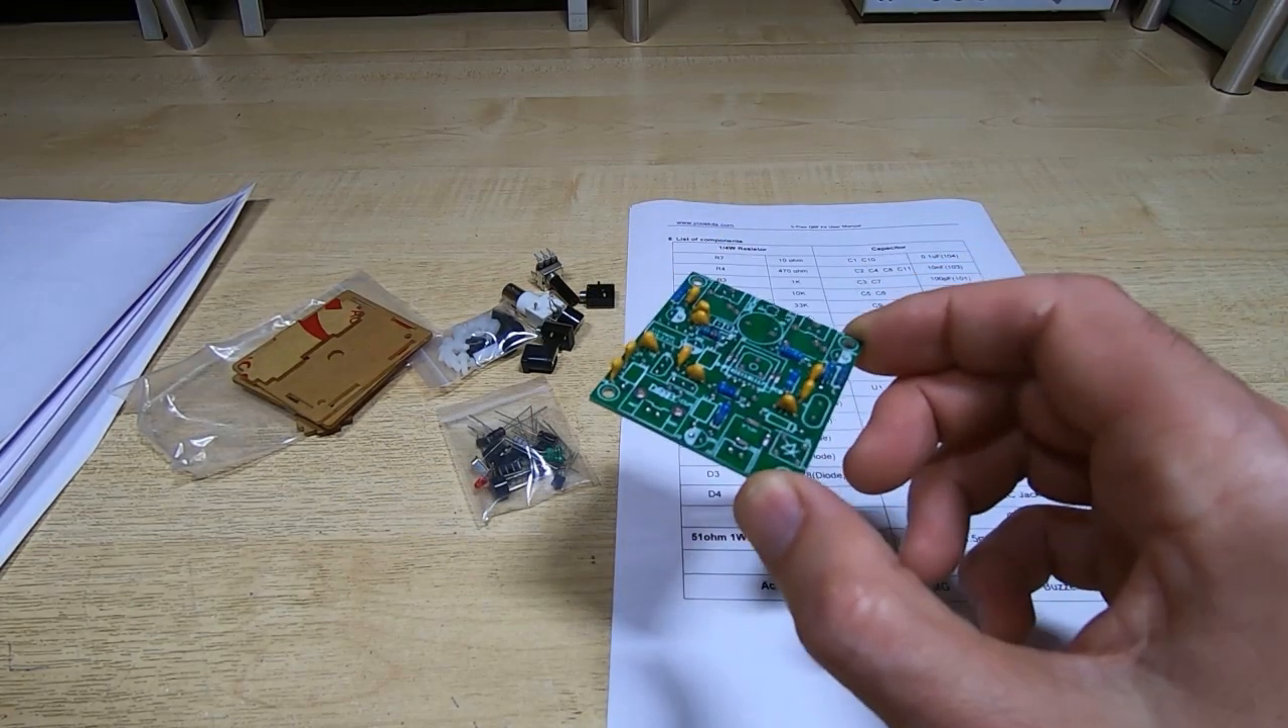That's the capacitors fitted and again the instructions tied up nicely with what was in the kit.